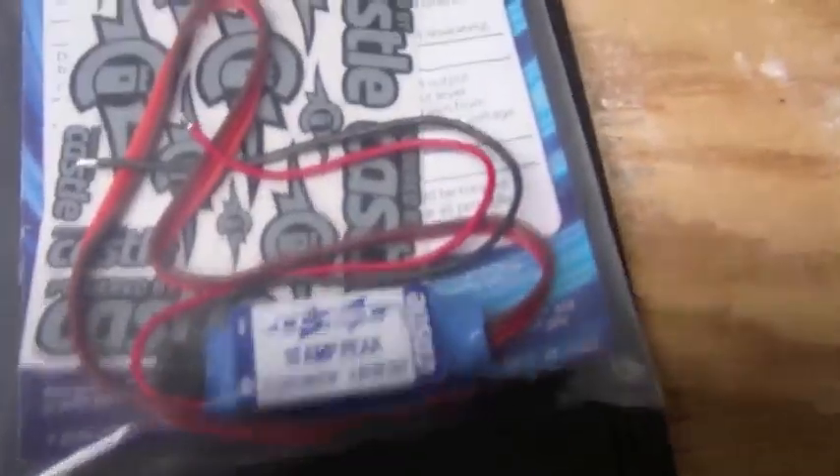Here we have the castle BEC I haven't wired yet.